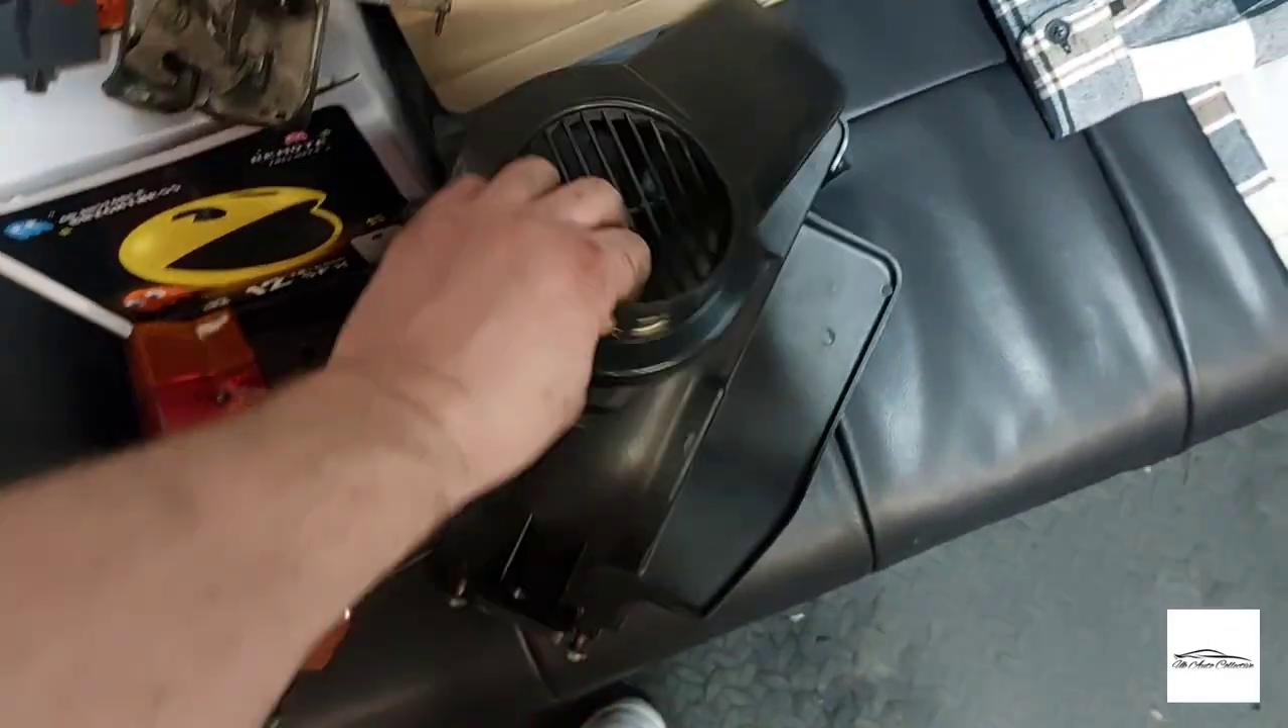I've got the fan shroud off the uh off the engine.